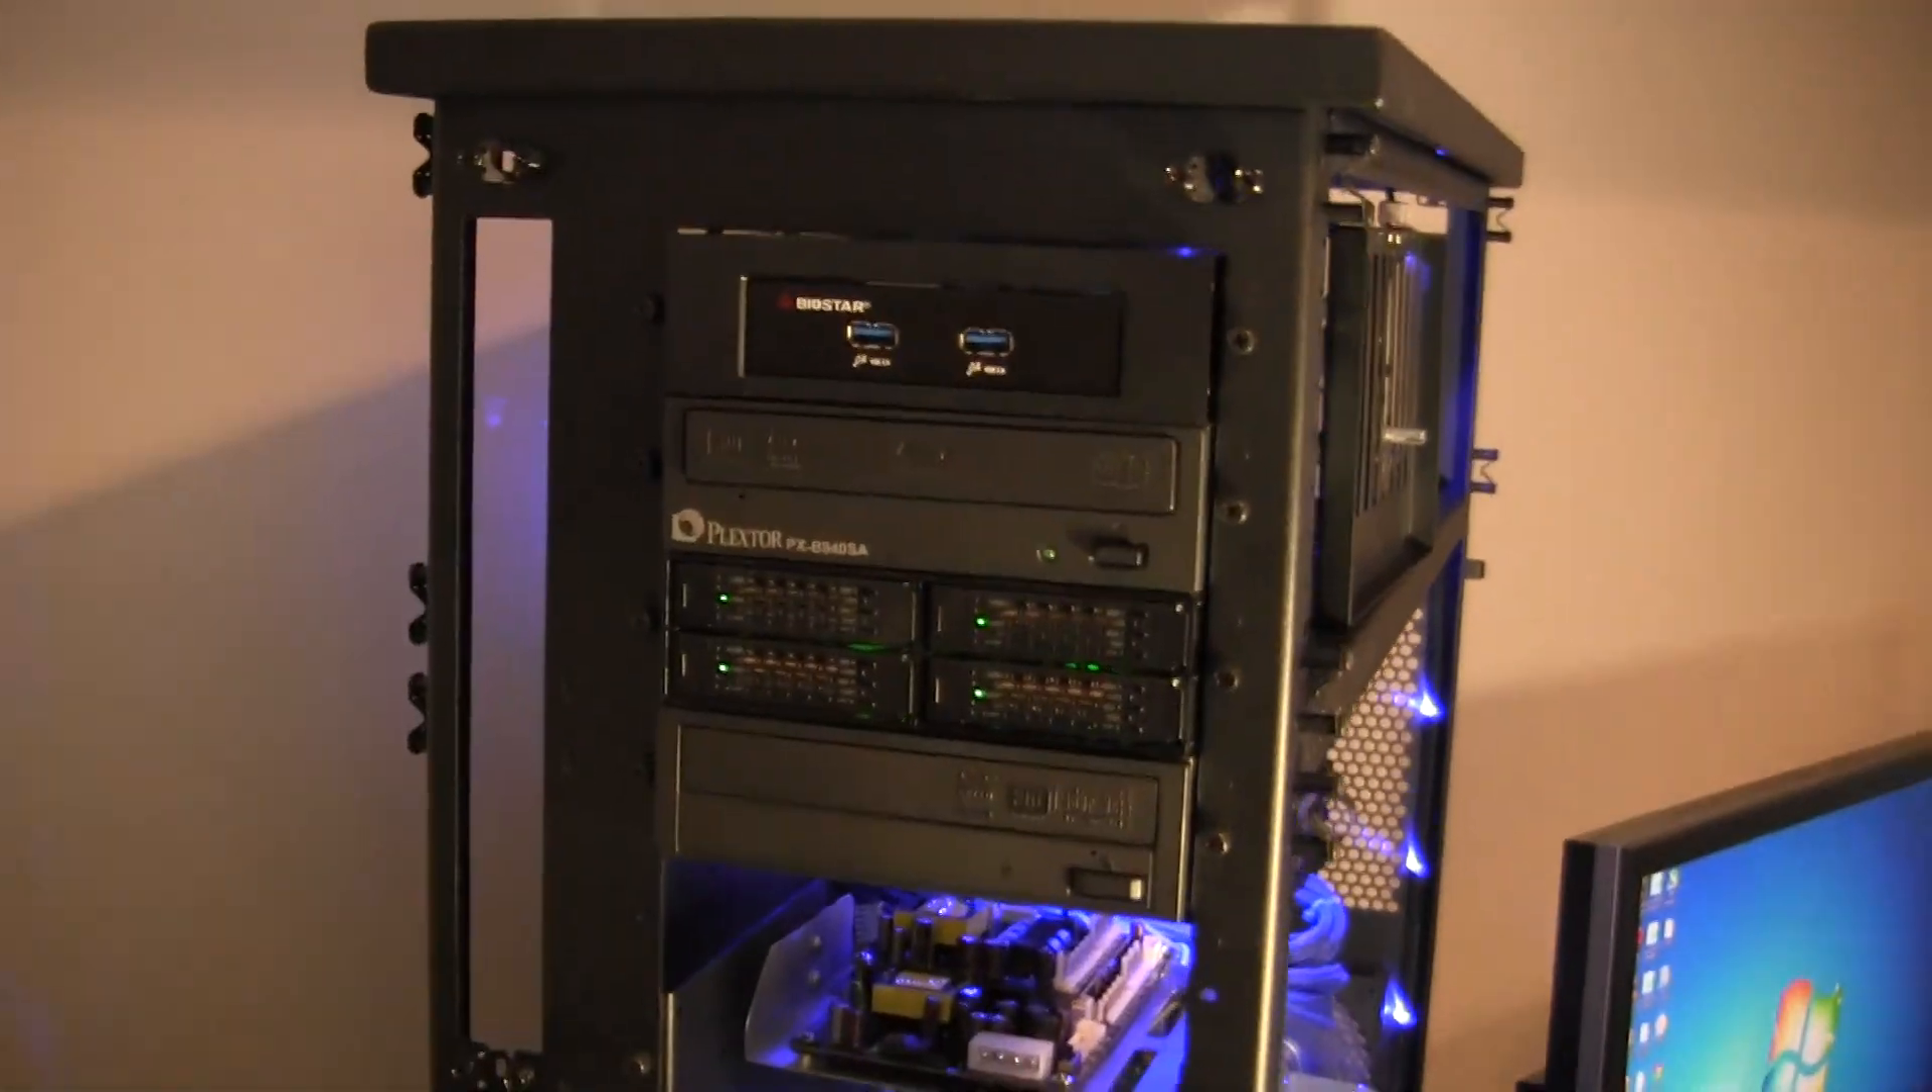Here's the front i don't have the panels on yet.